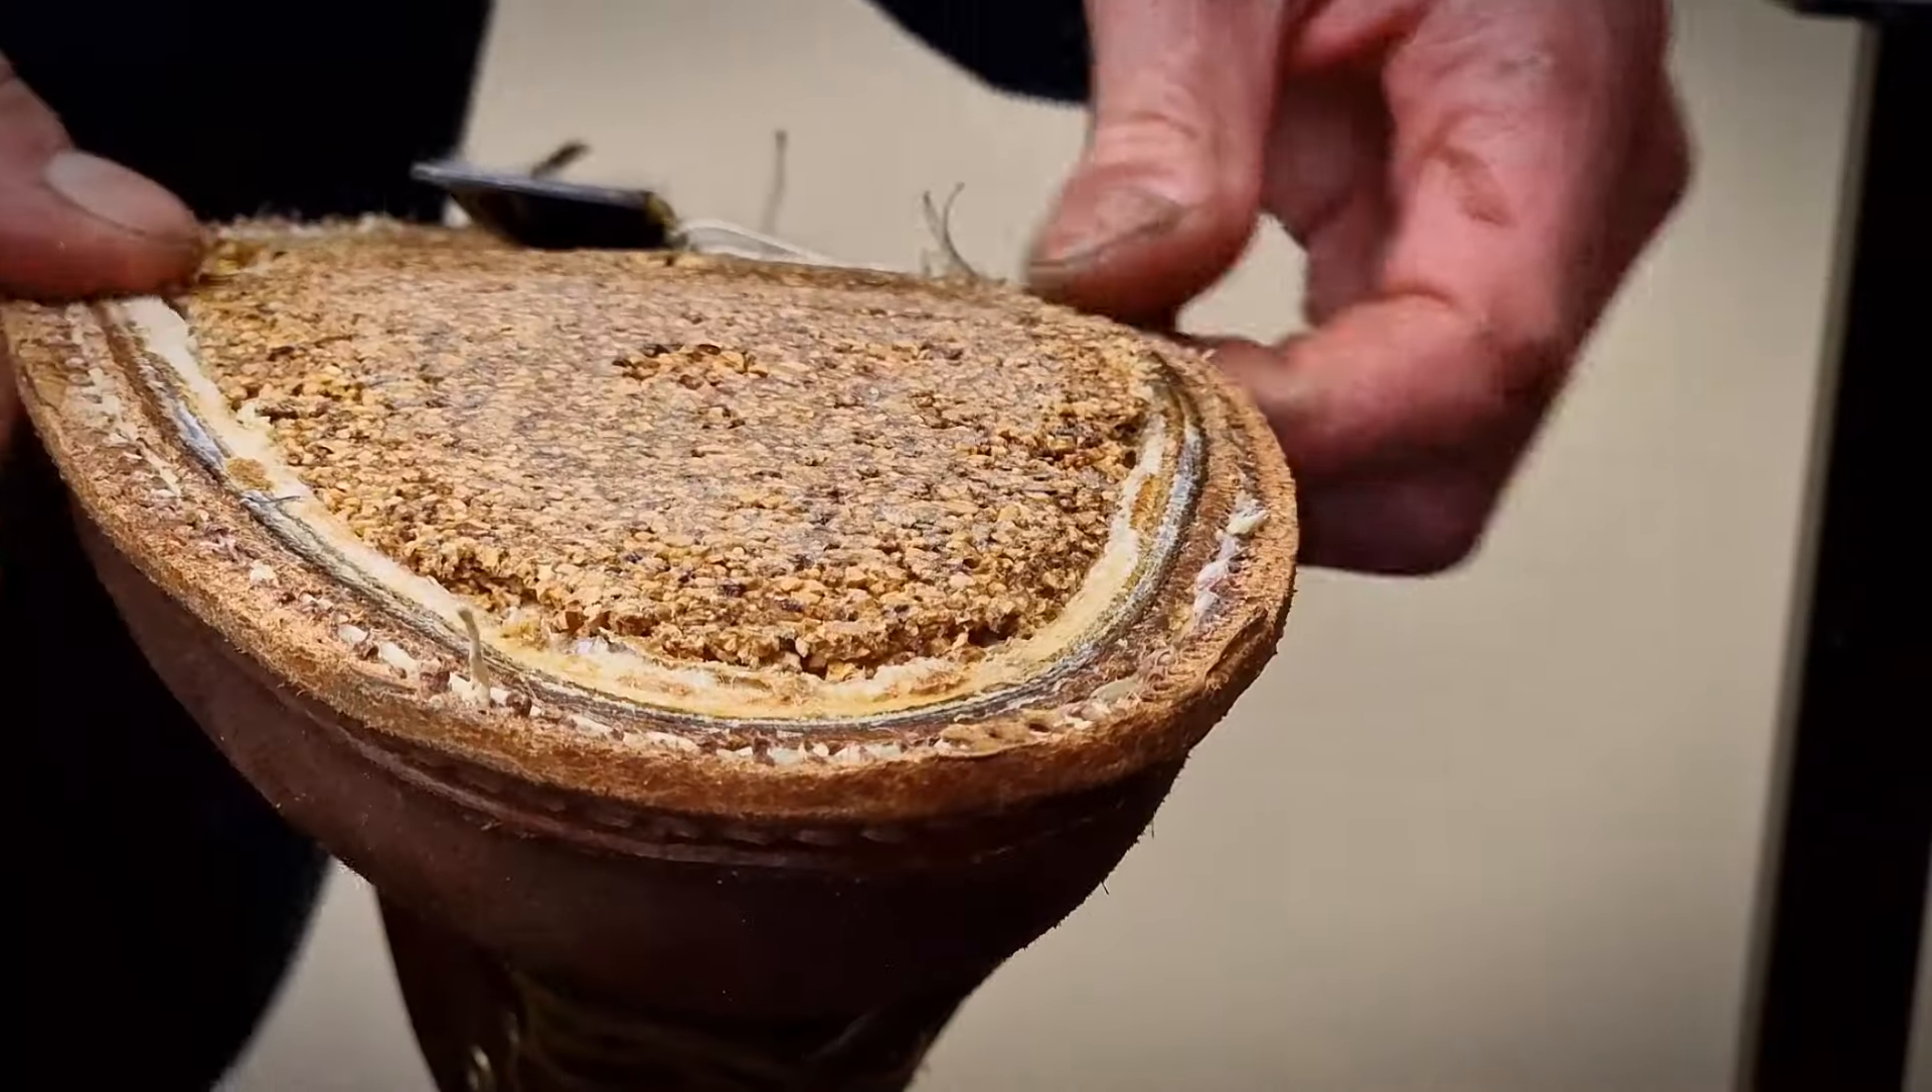Okay, old sole's off, now for a quick look on the inside.